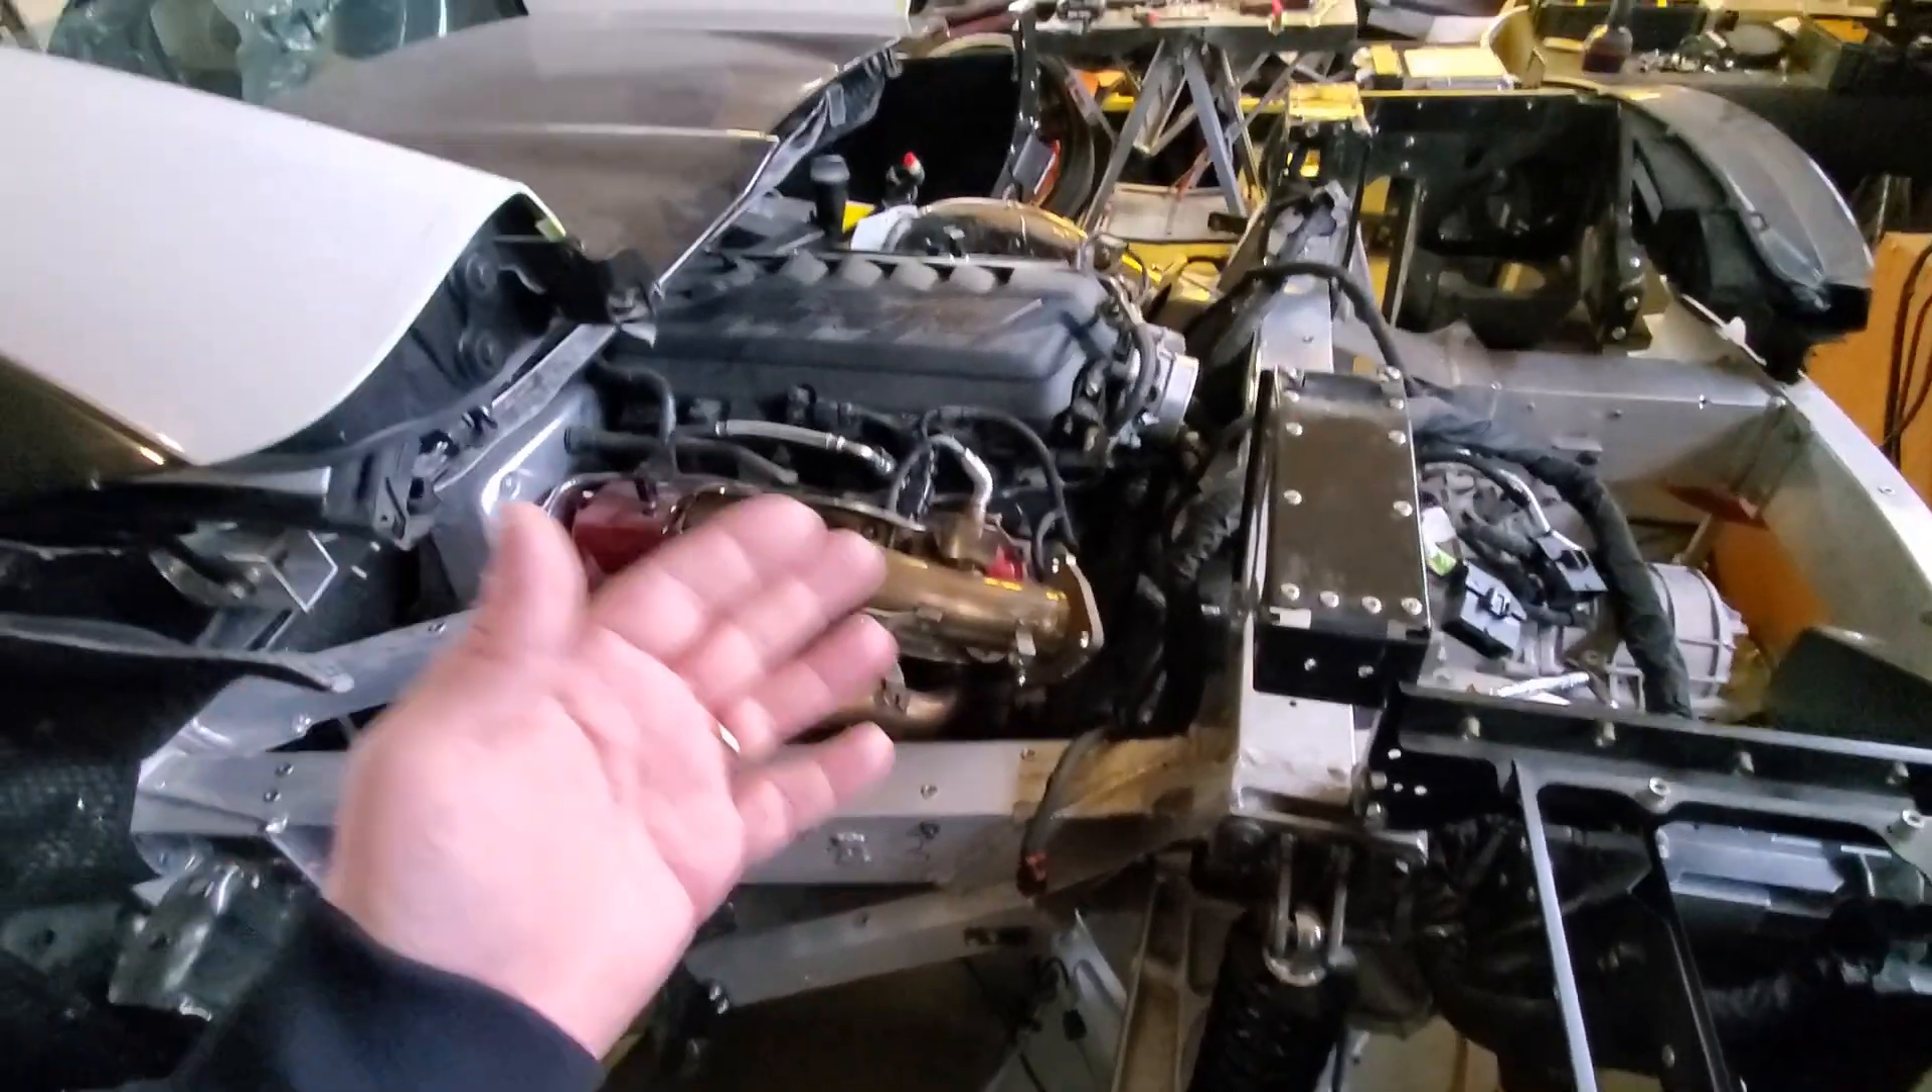Now, one of the other things that I've done is now you can actually see the Corvette engine kind of nestled up in here.